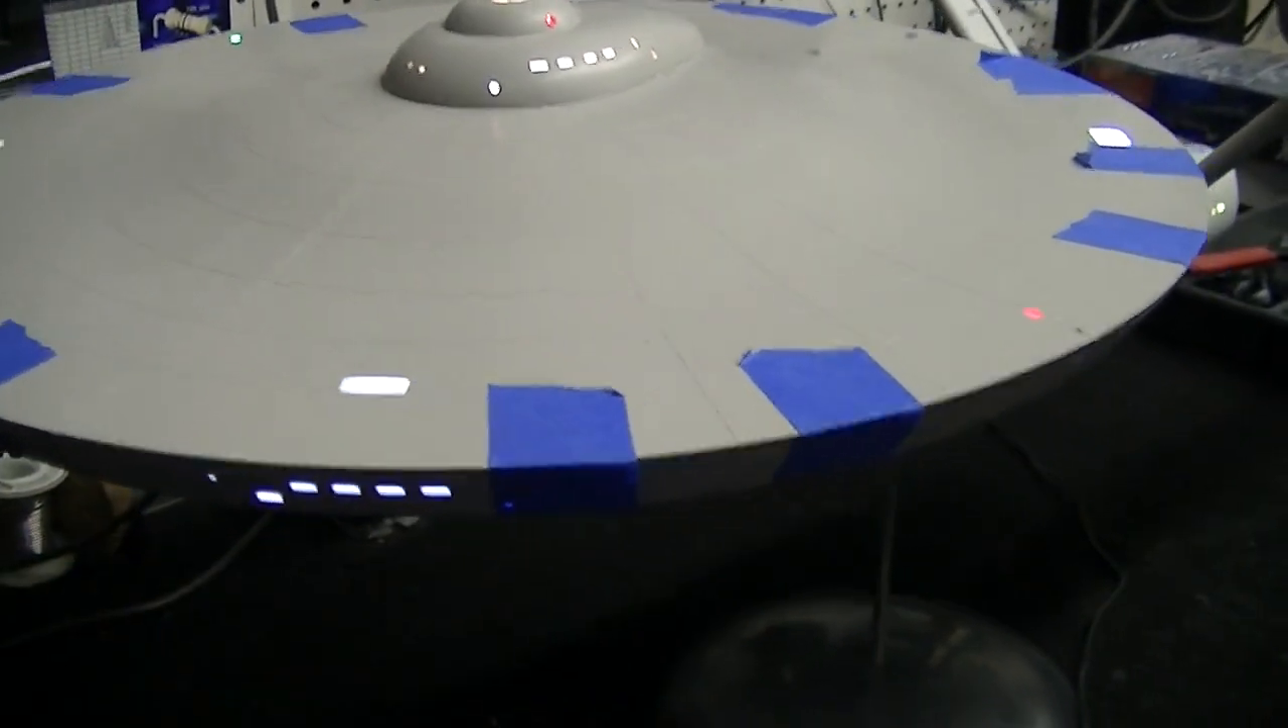You can see I've got the uh saucer top down on it we had no issues with that at all.